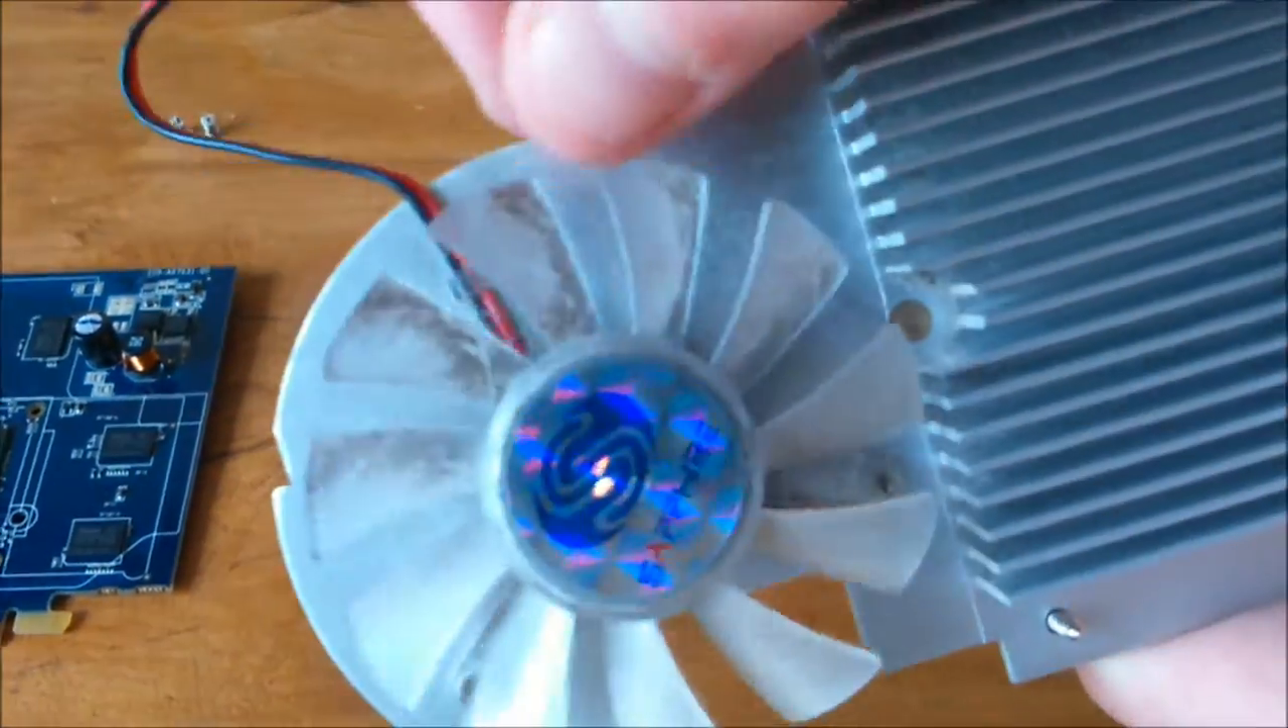As you can see all that dust under the fan so I now need to take the fan off.